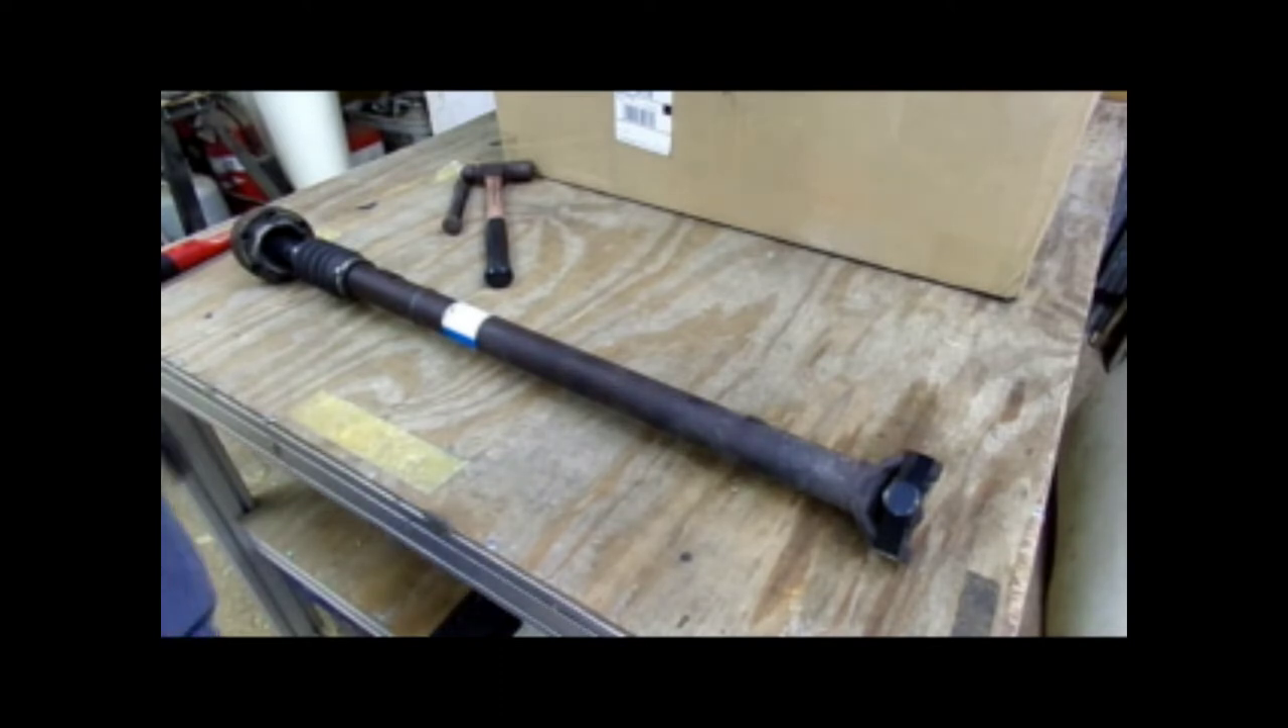Okie dokie, we got the drive shaft out.